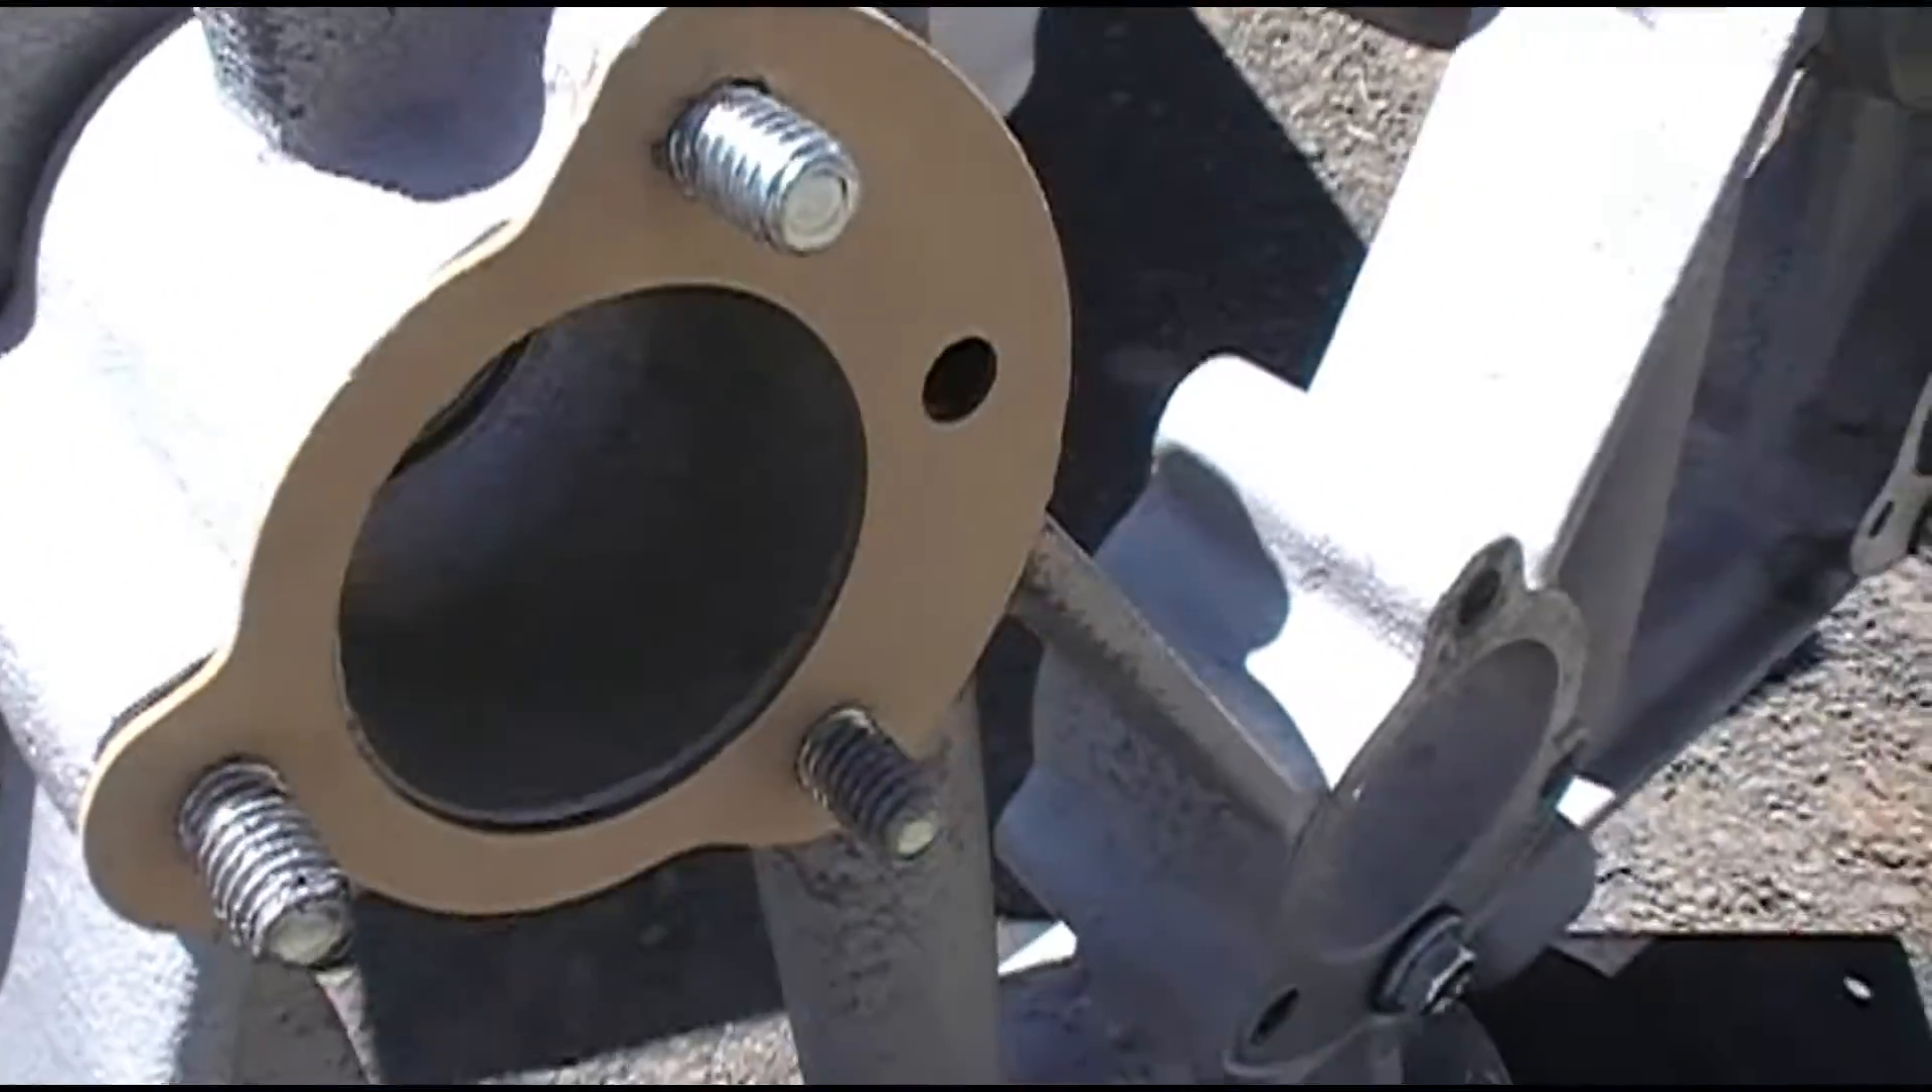All right, with your second gasket installed, you have little nubs of the bolt sticking out.